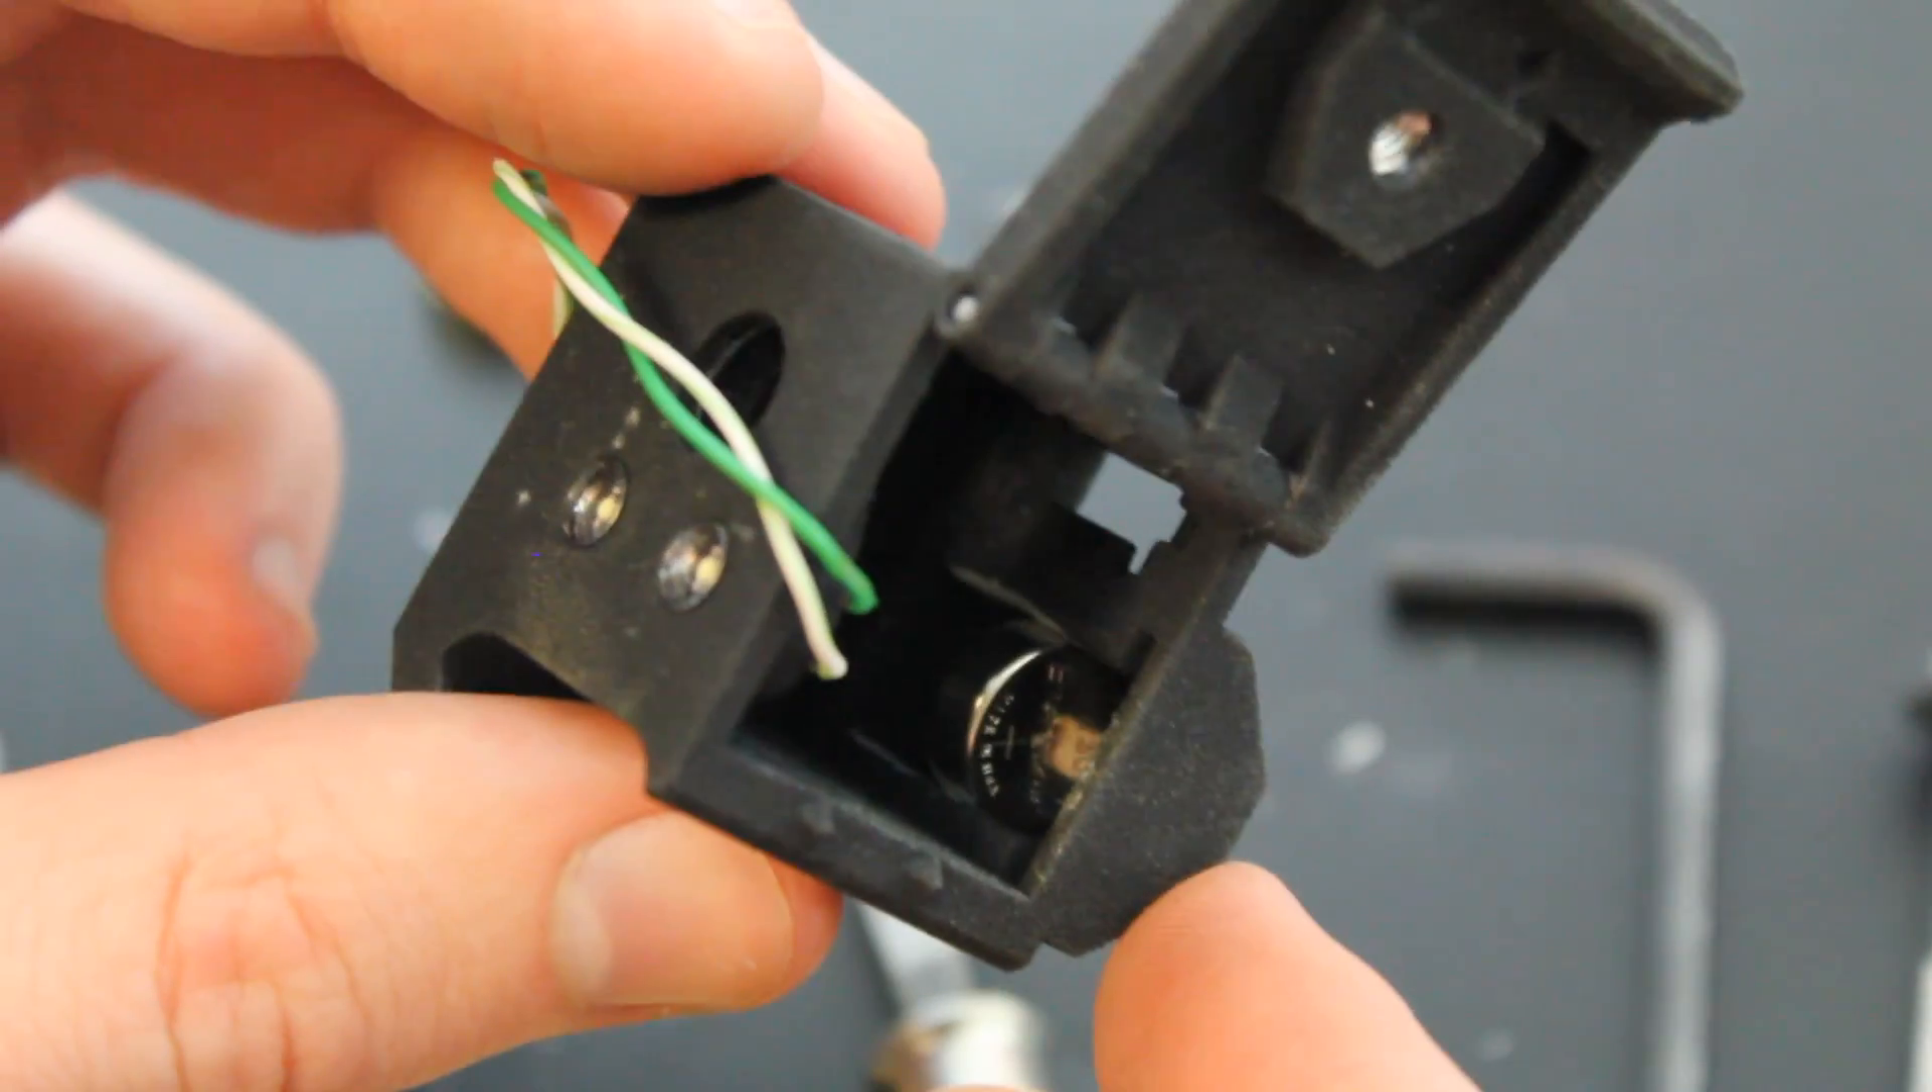But anyway, I got one of the batteries in there and now what I'm going to do is make the contacts for each side of the battery pack.